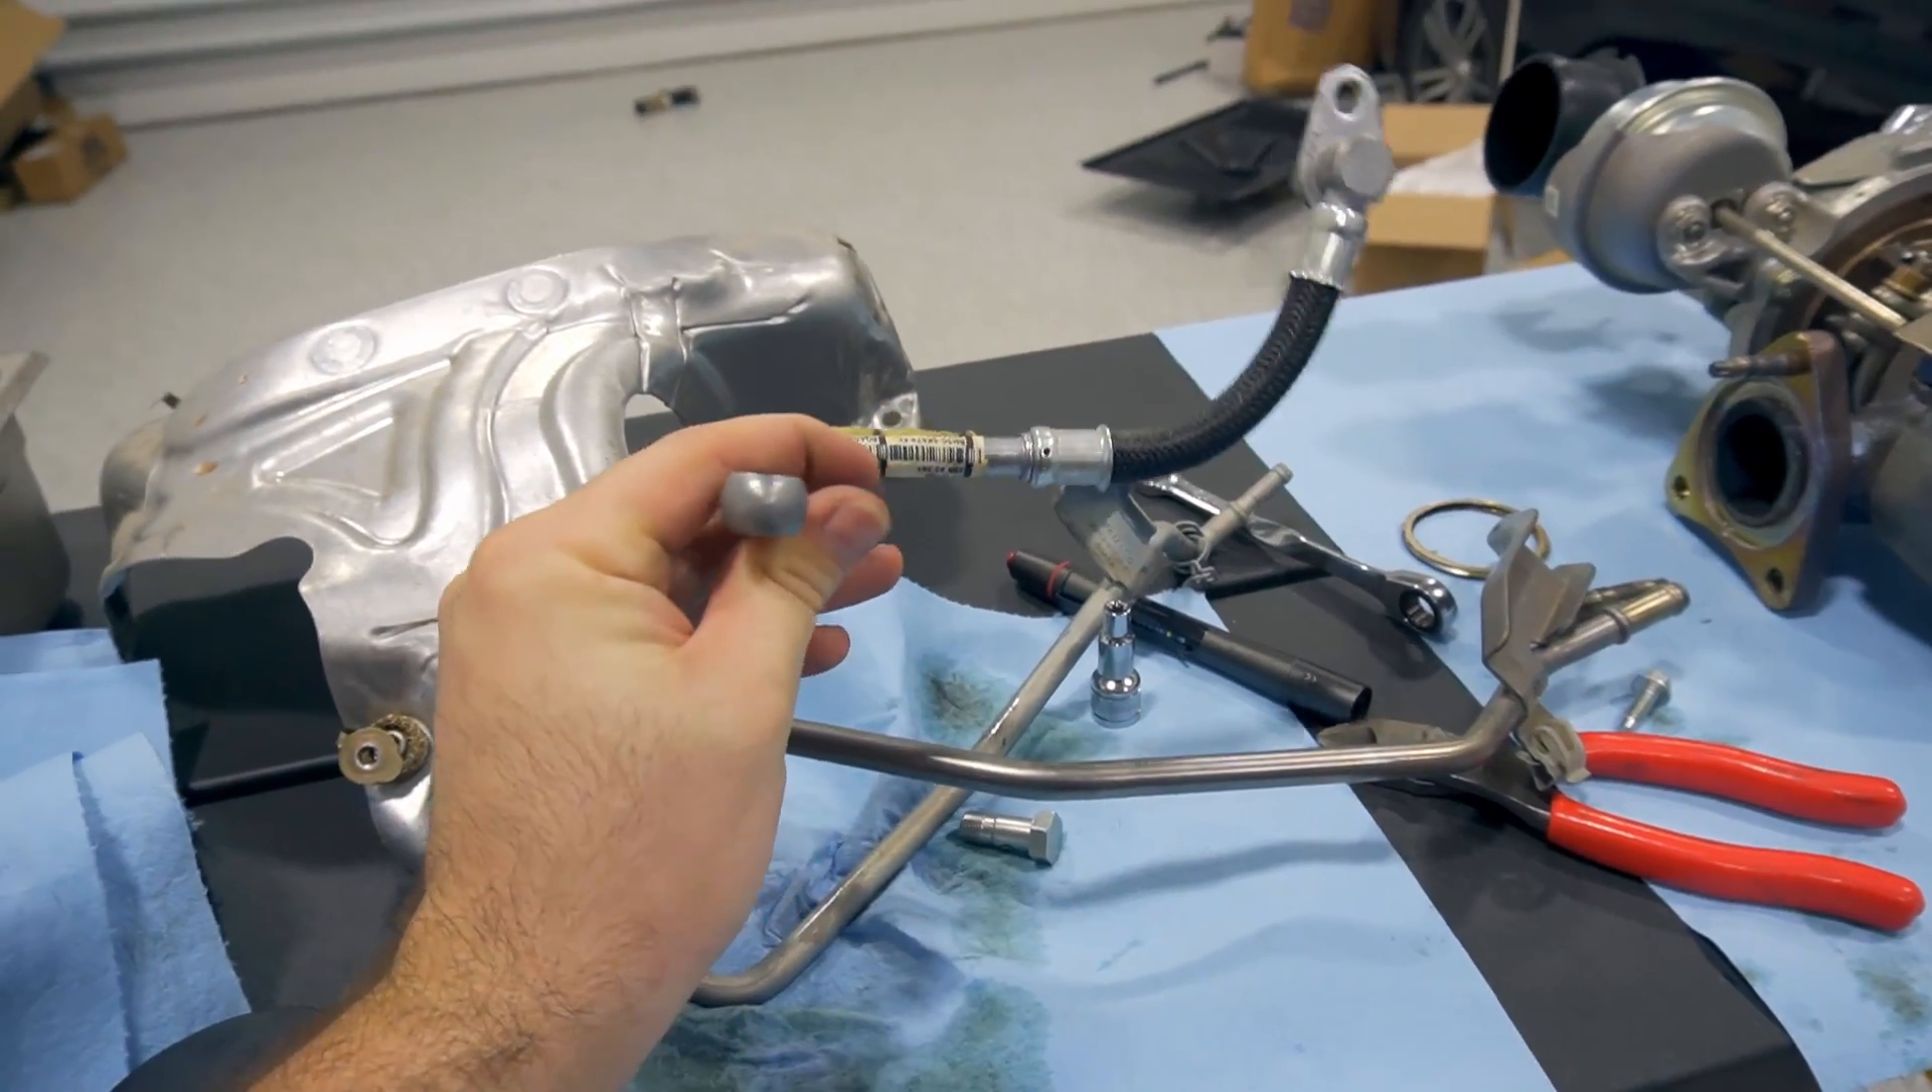Um i still have to throw the oil feed line on but i'm going to do that from the top.